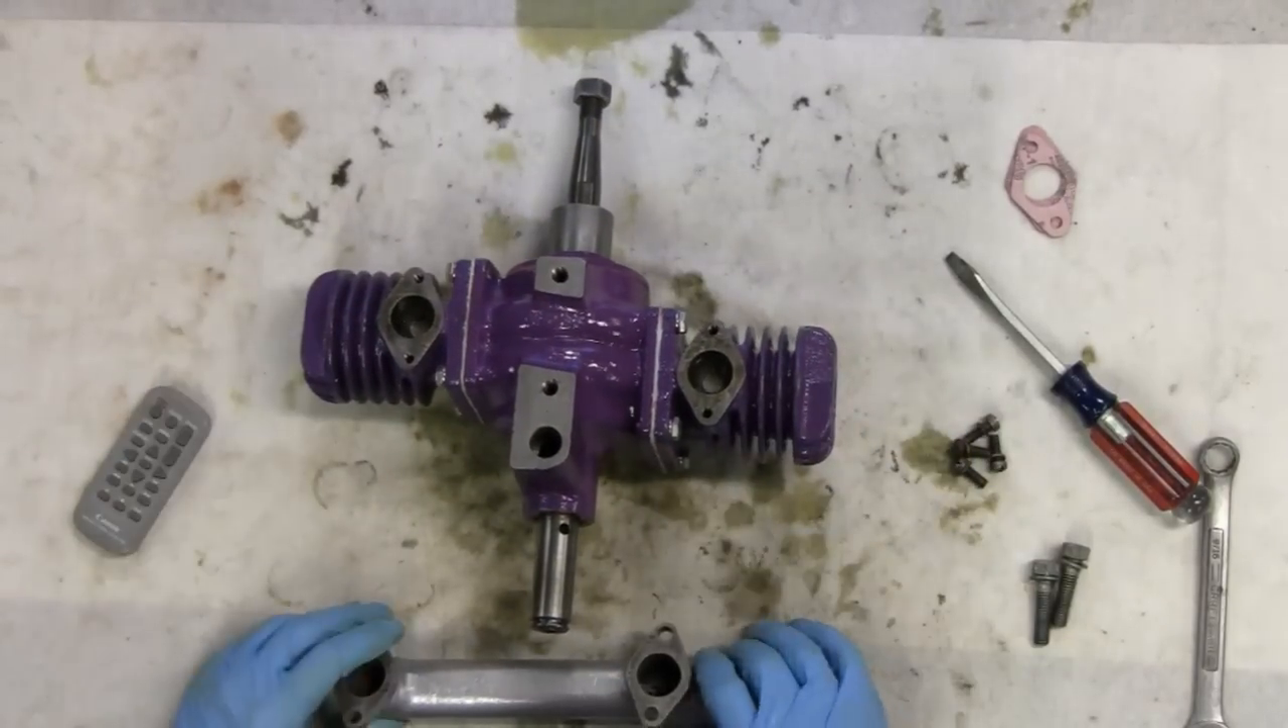Alrighty, I got both the cylinders on.